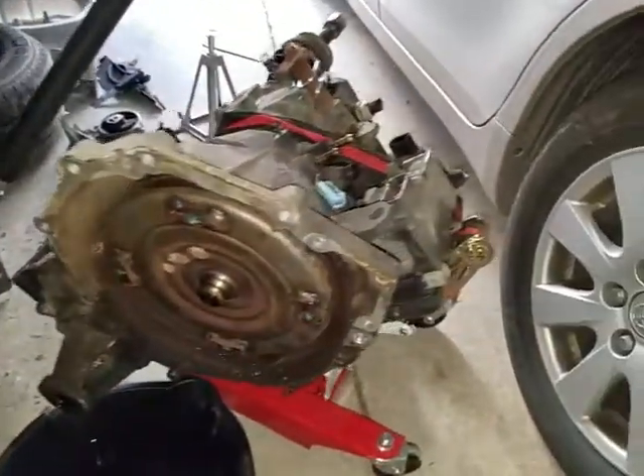All righty so I have successfully removed our transmission here it is right here.